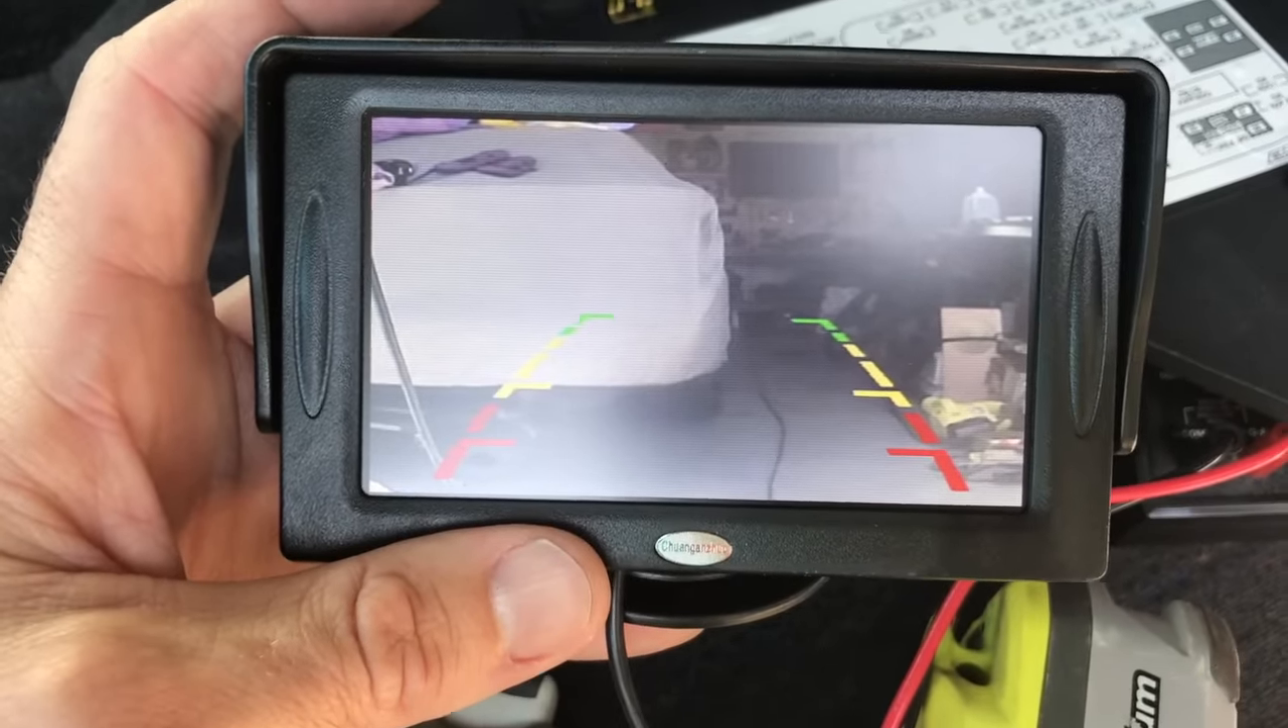Now we just need to tuck wires and get the monitor mounted.